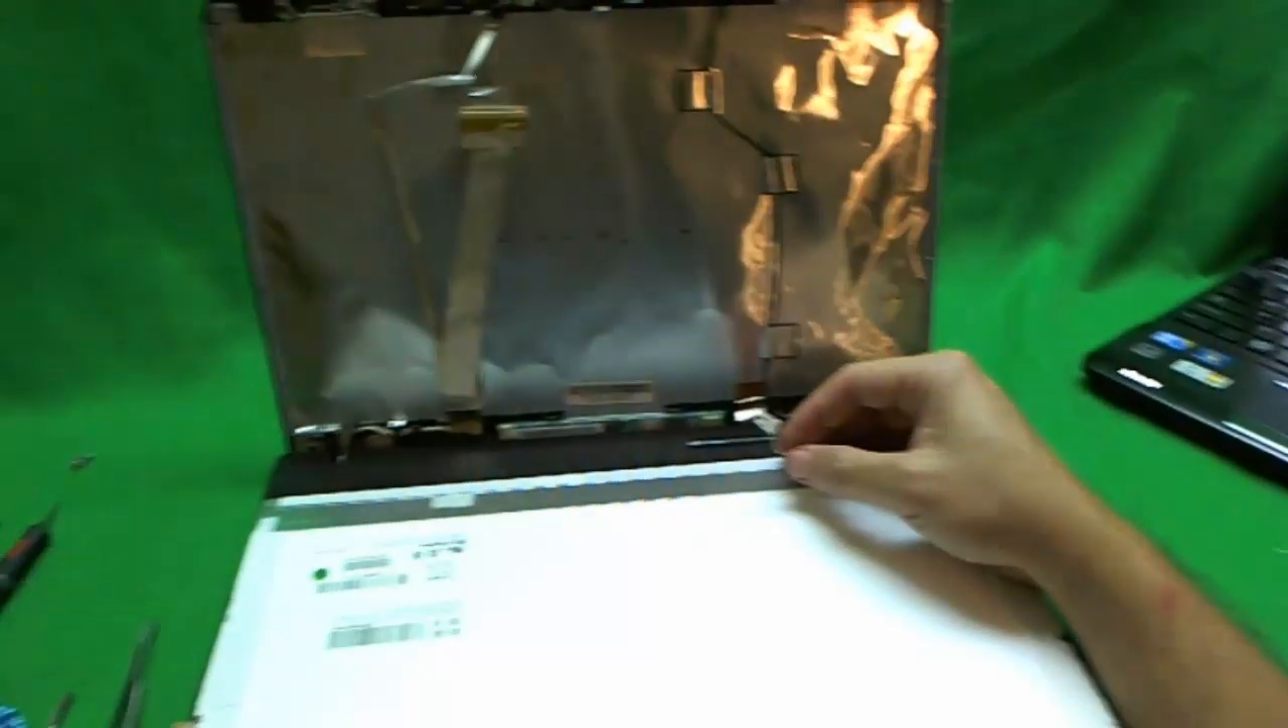And the screen is finally free.